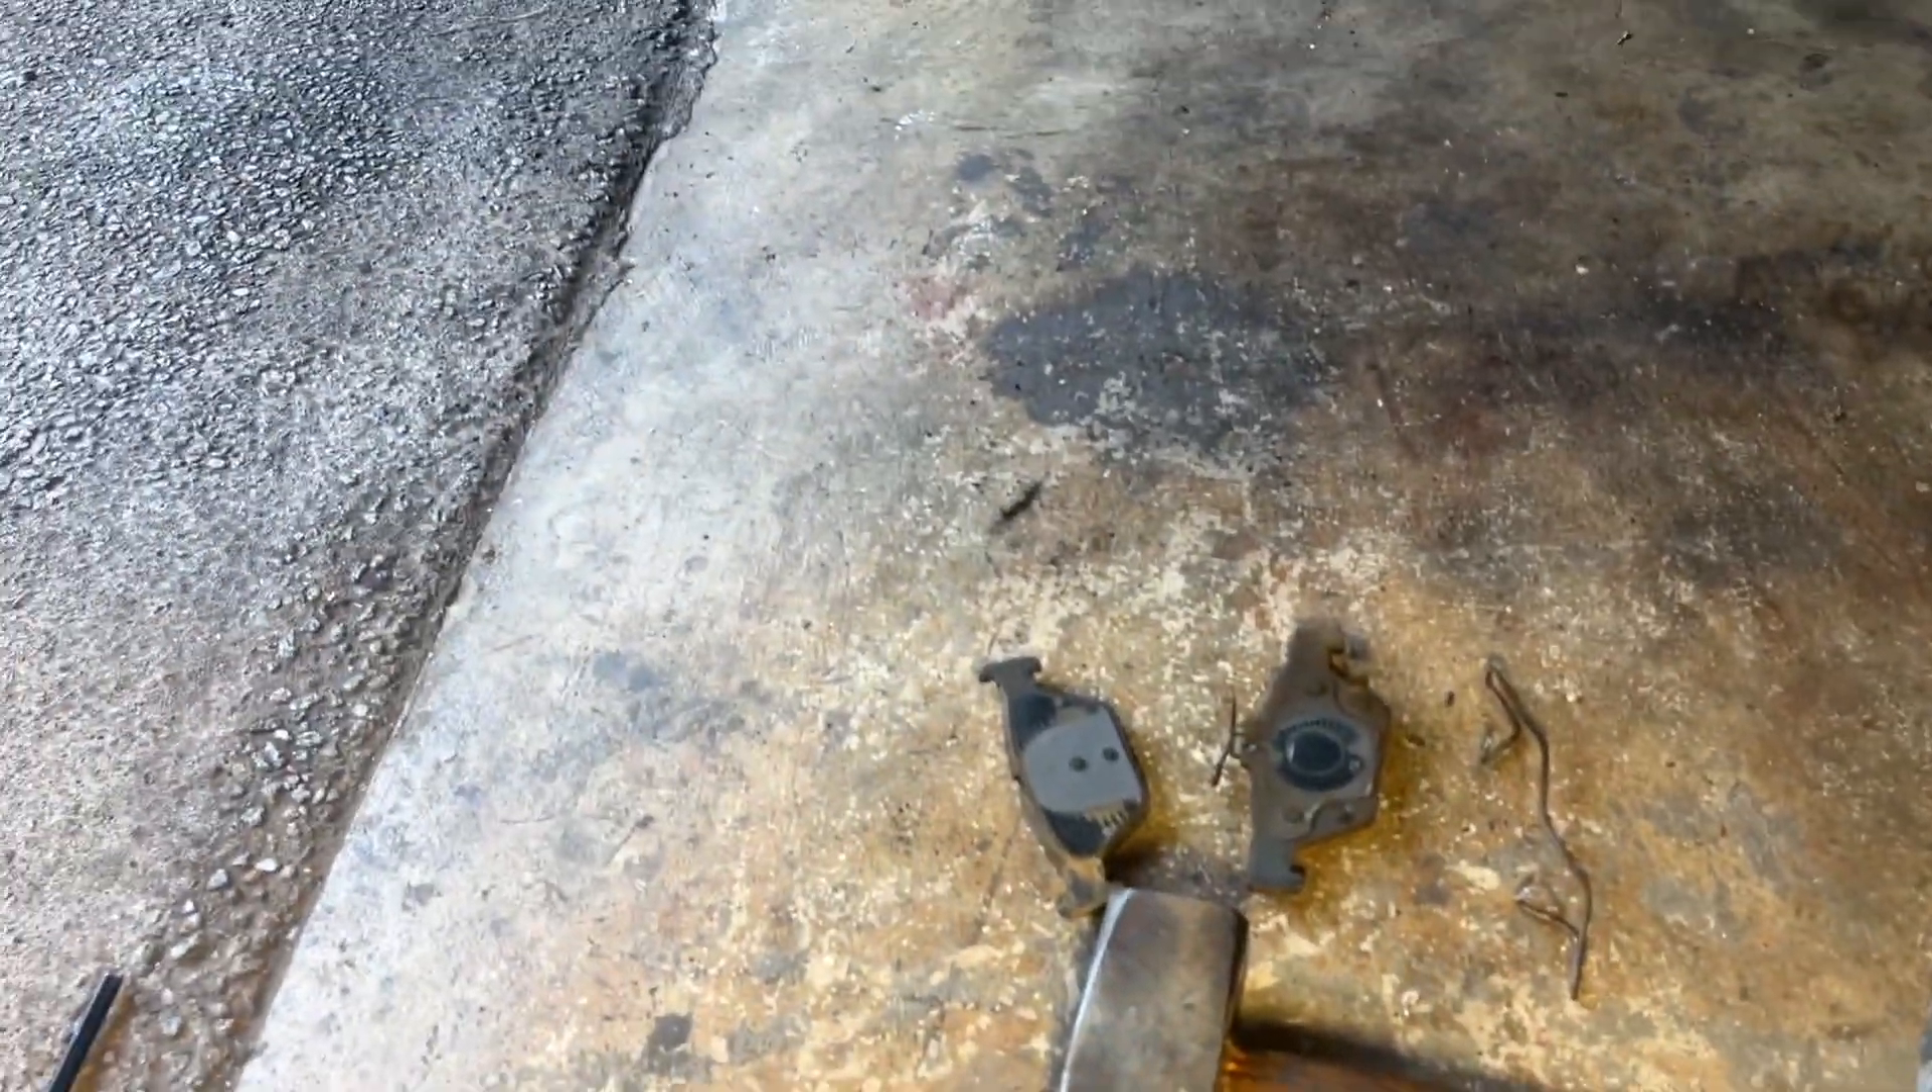I remove the brake pads here already the rear brake pads.